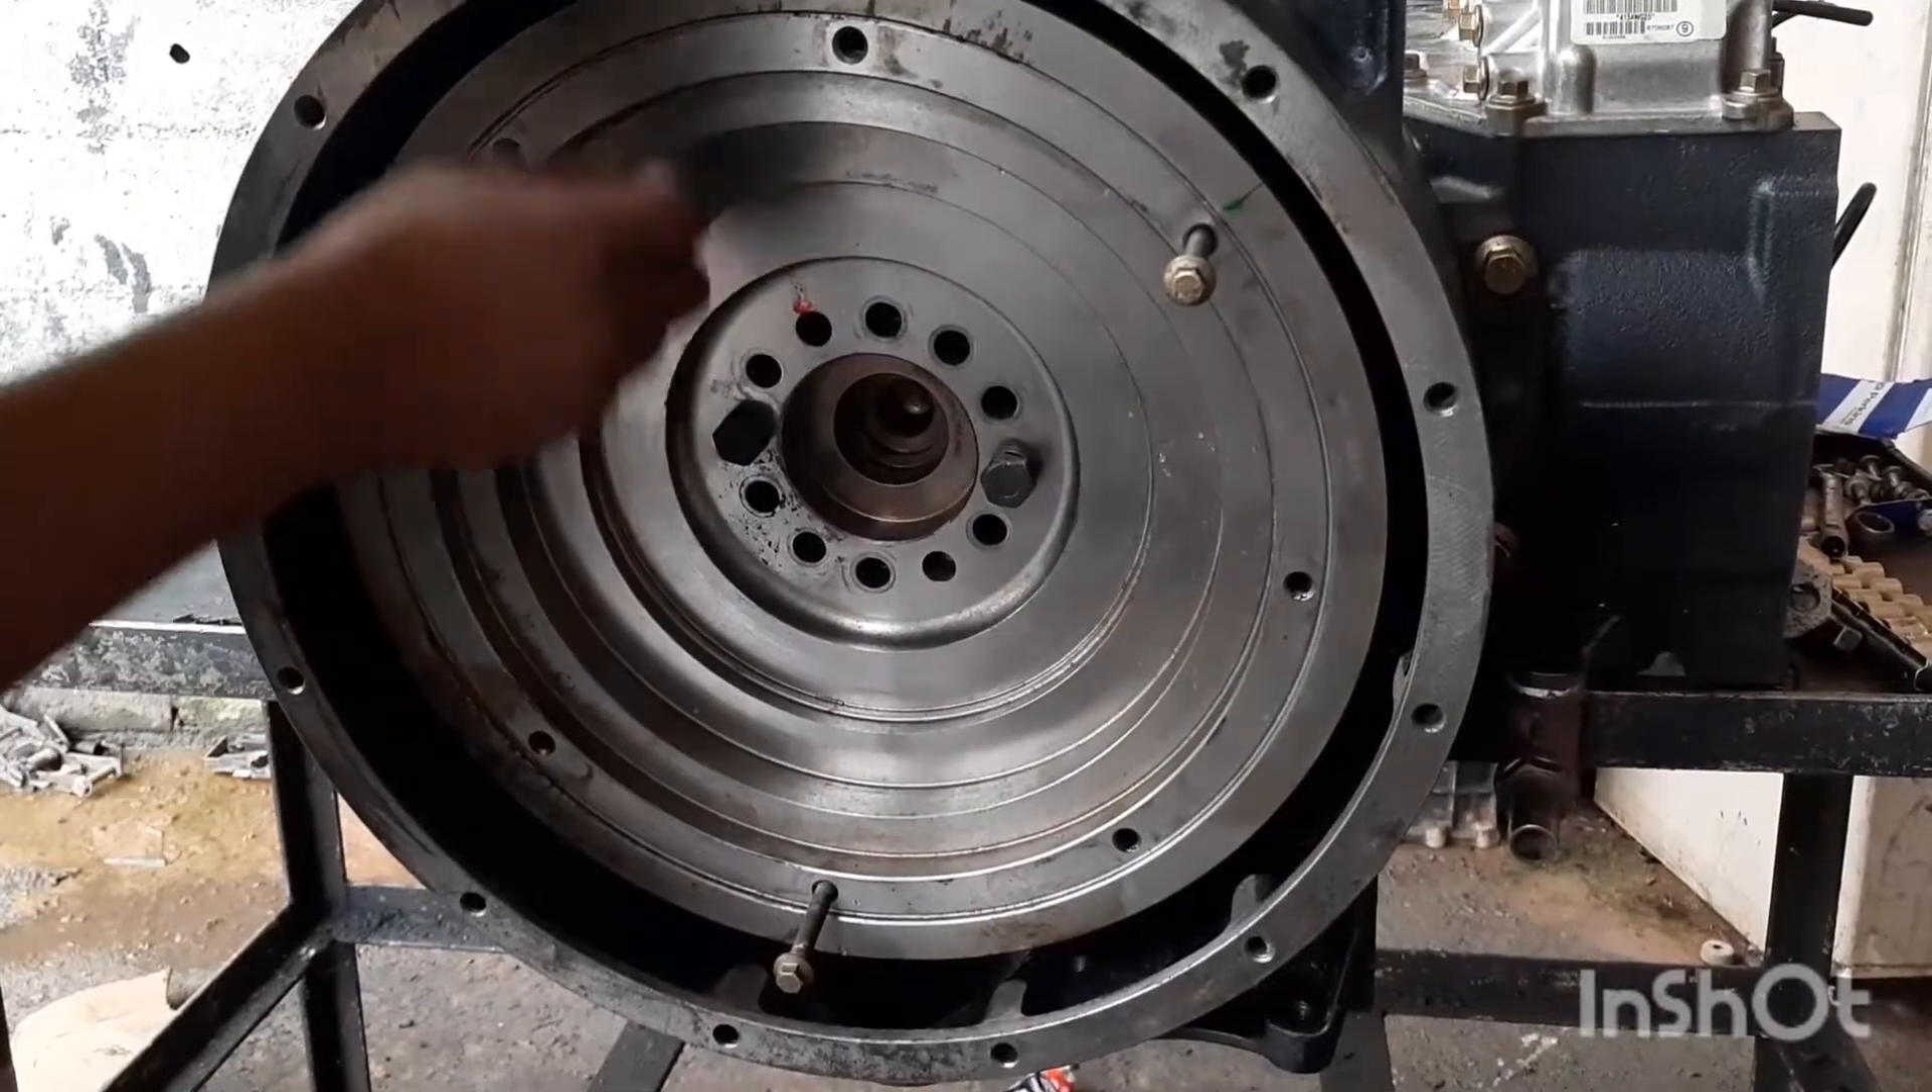Já colocamos o volante Agora nós vamos colocar todos os parafusos.